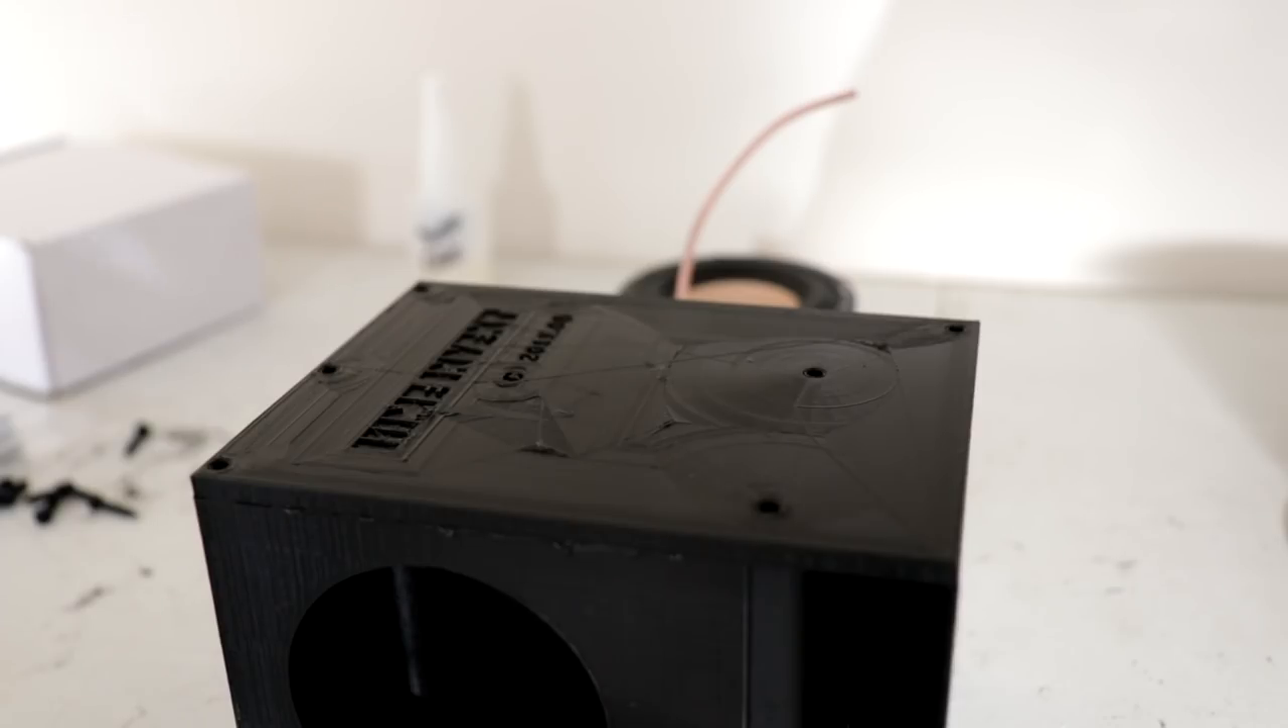All right so the top of the box is now glued on I'm just going to add some extra screws to the top to clamp it down even harder and then we'll wait for this to dry.